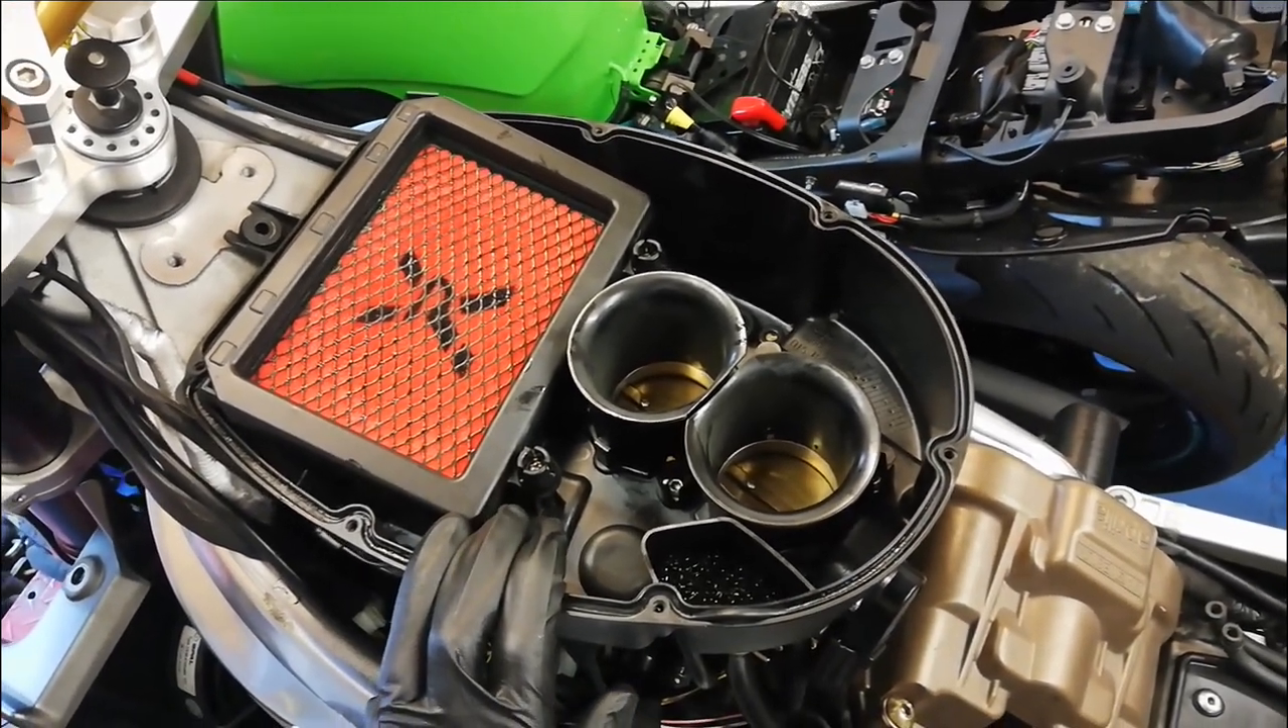So that's the bottom half of the airbox back on with a new PiperCross air filter to replace the slightly manky looking original.